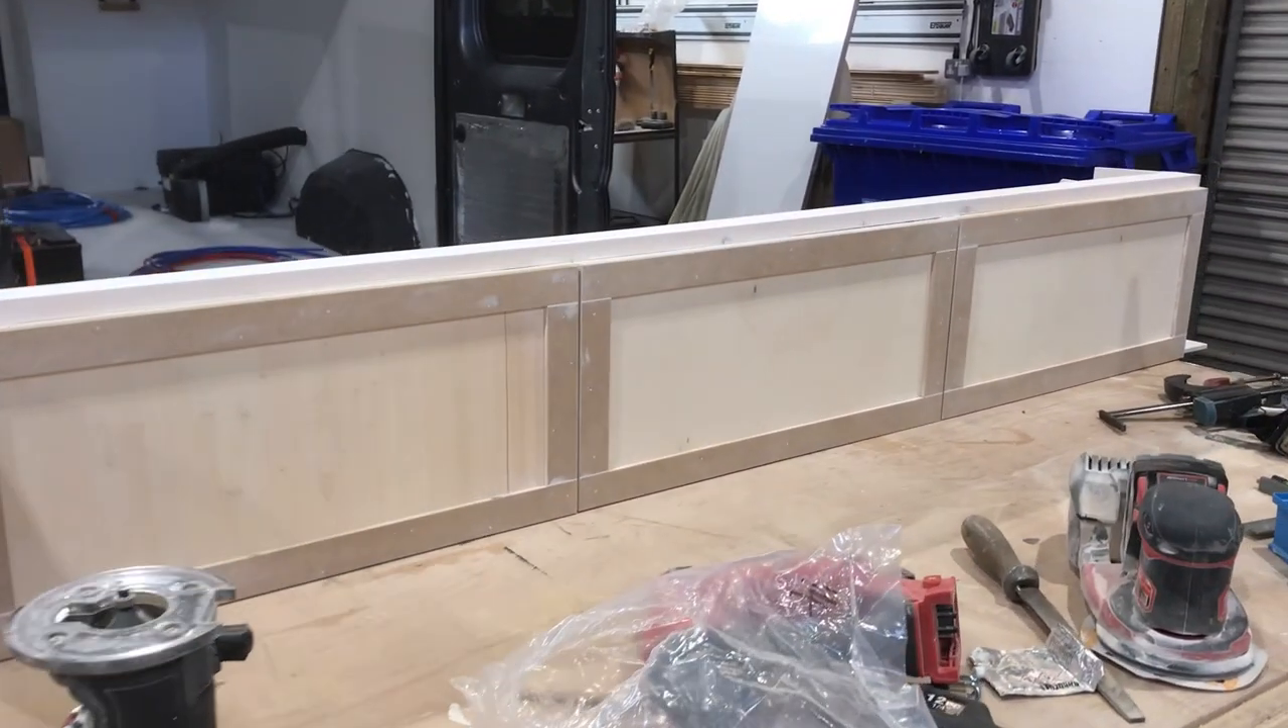You can see we've got a nice even space between each of the doors and then there's a little shelf down there which will have a nice little bit of cladding put on the front of it.